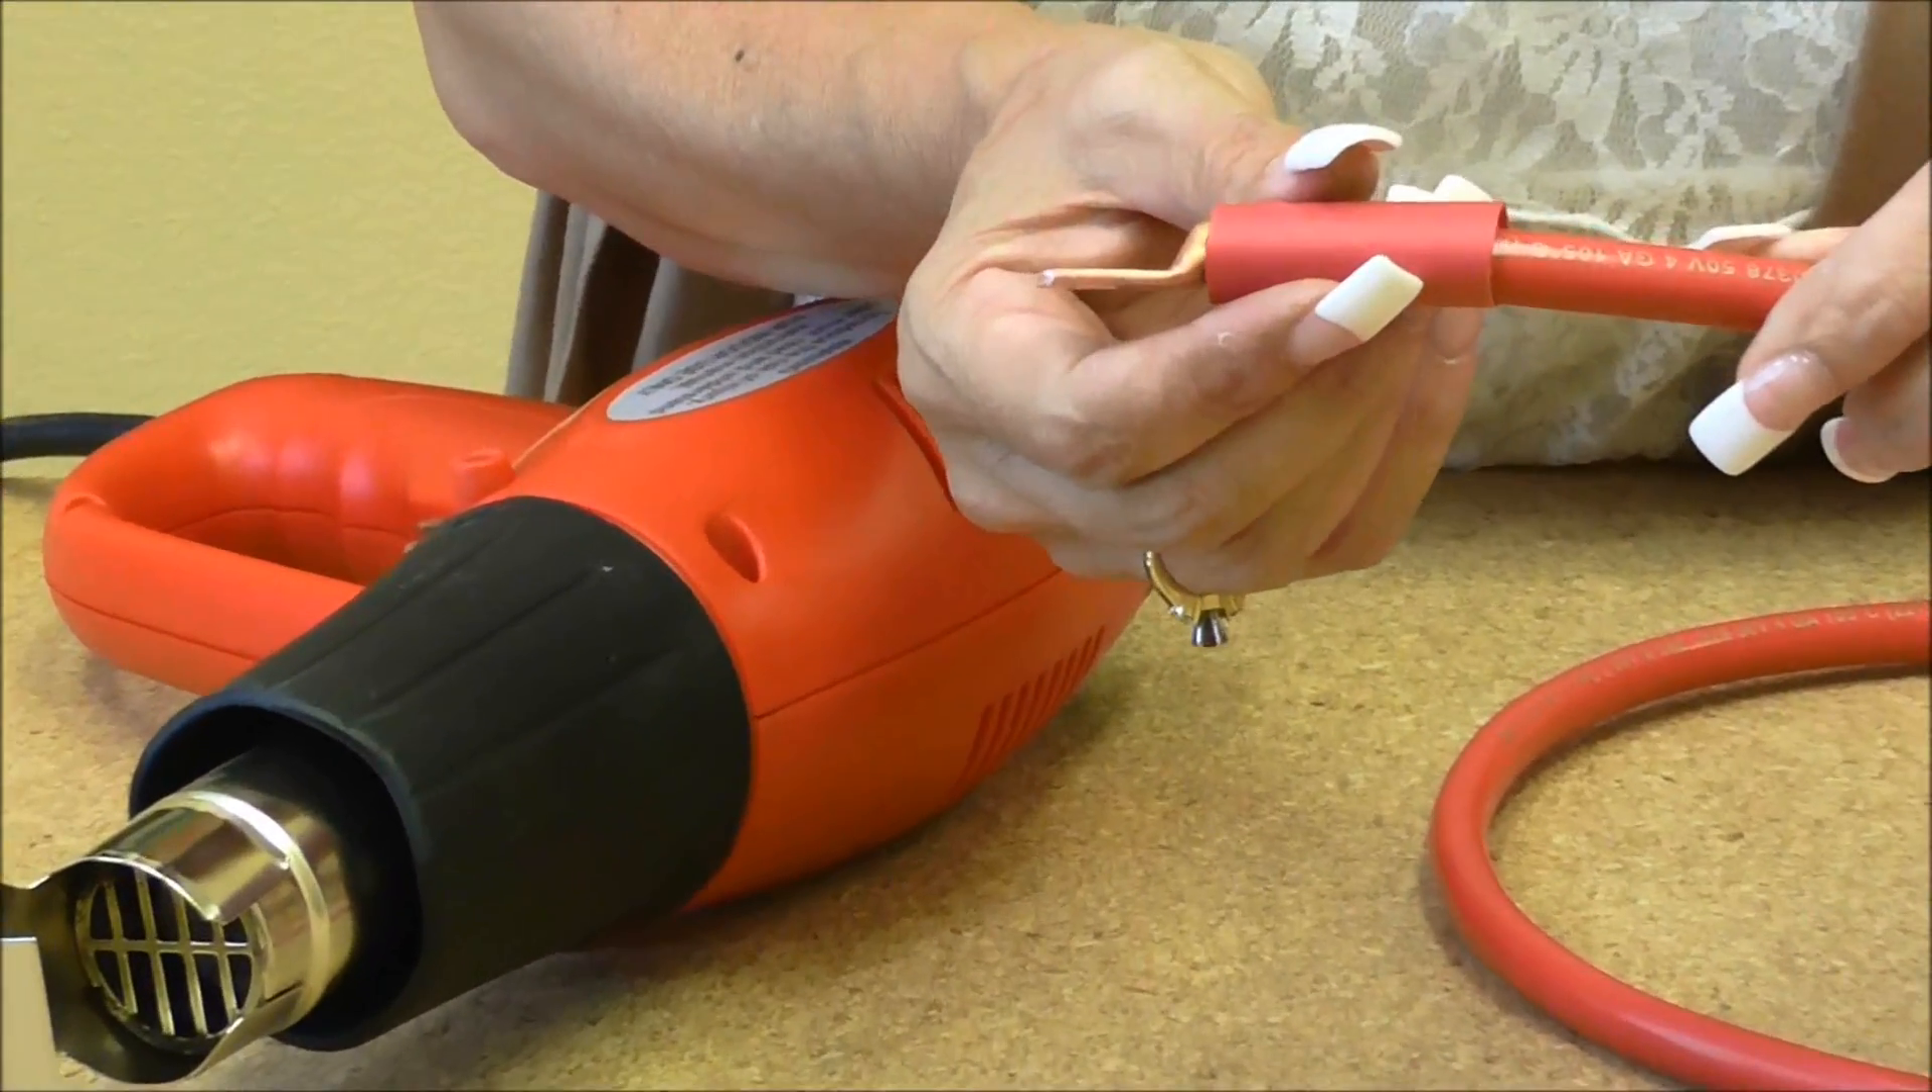And I've already got some heat shrink on my four gauge battery cable ready to go.